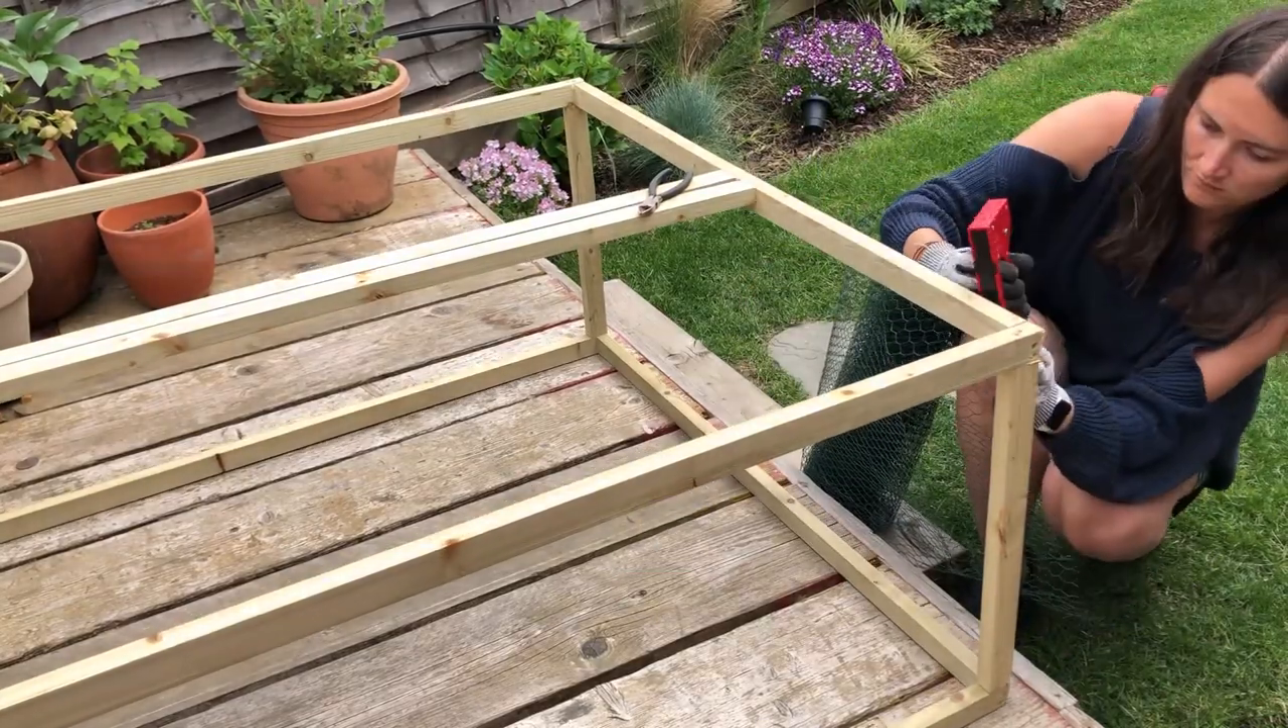So now the frame's all together.